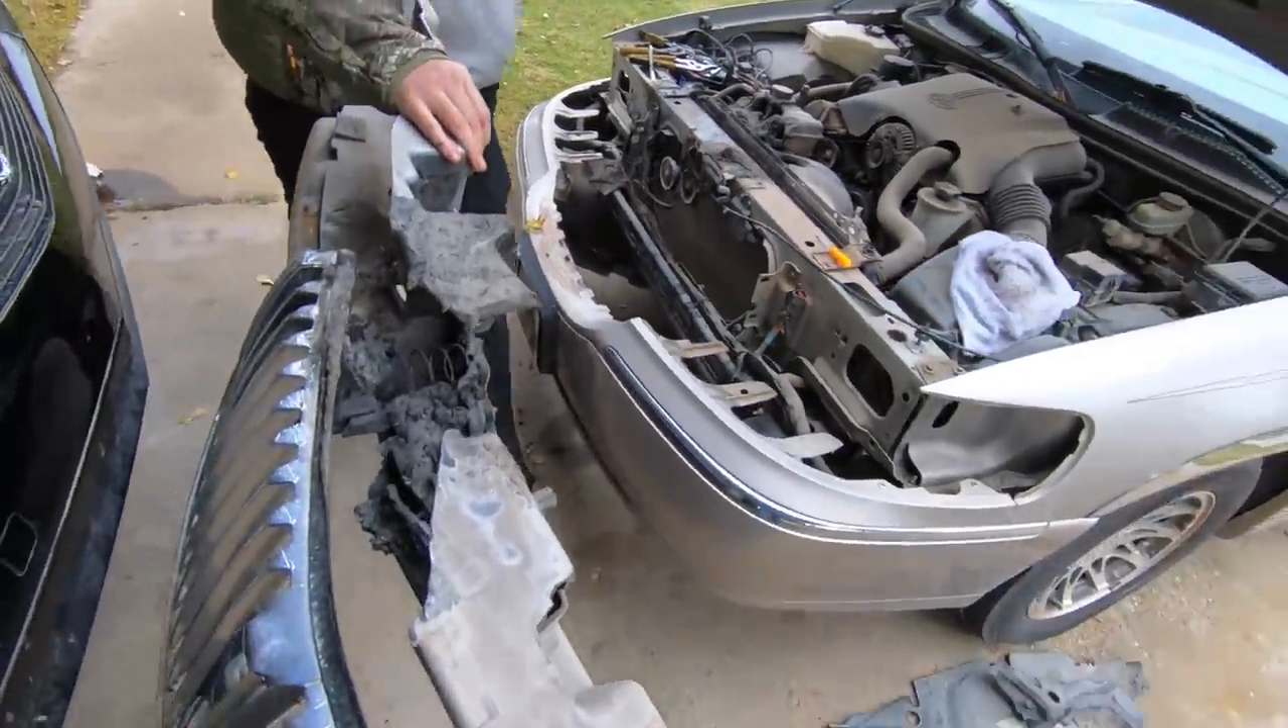Well Tim came out here and uh he got the last bolt off for me so here is the header panel.